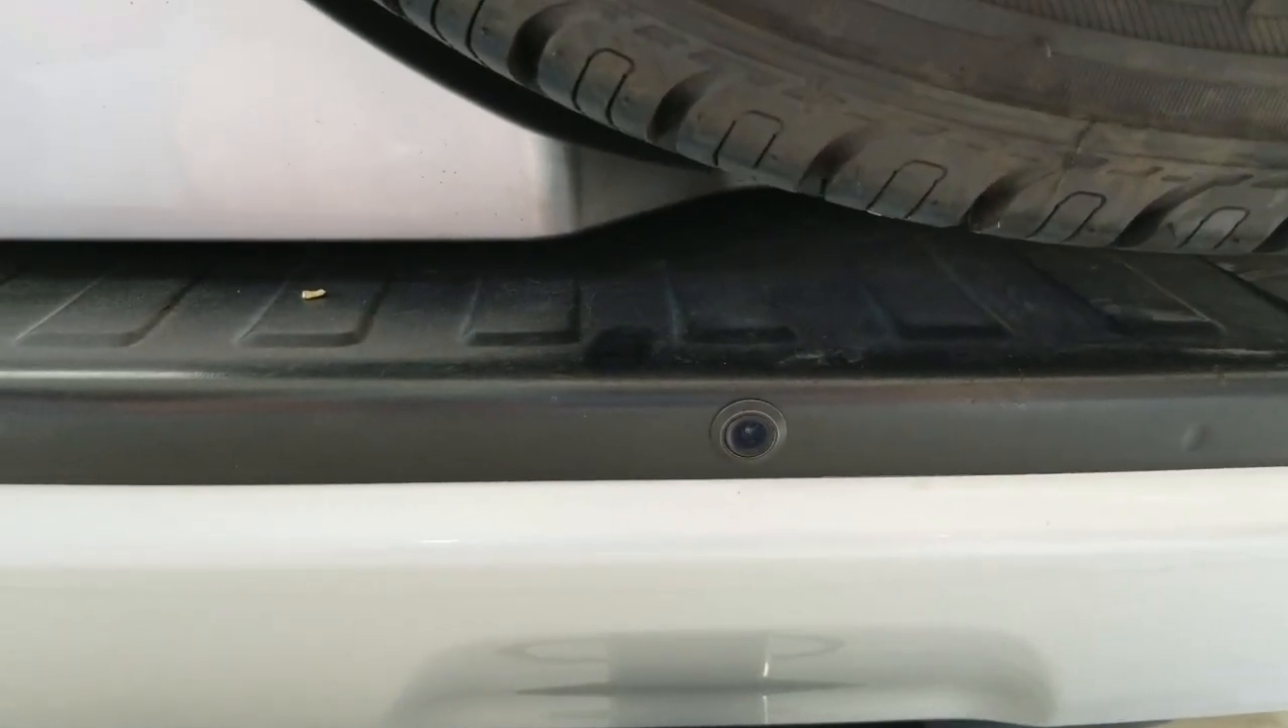And the camera I have in right now is right in the center of the bumper. Now this camera sits nice and flush inside the bumper which is really nice.